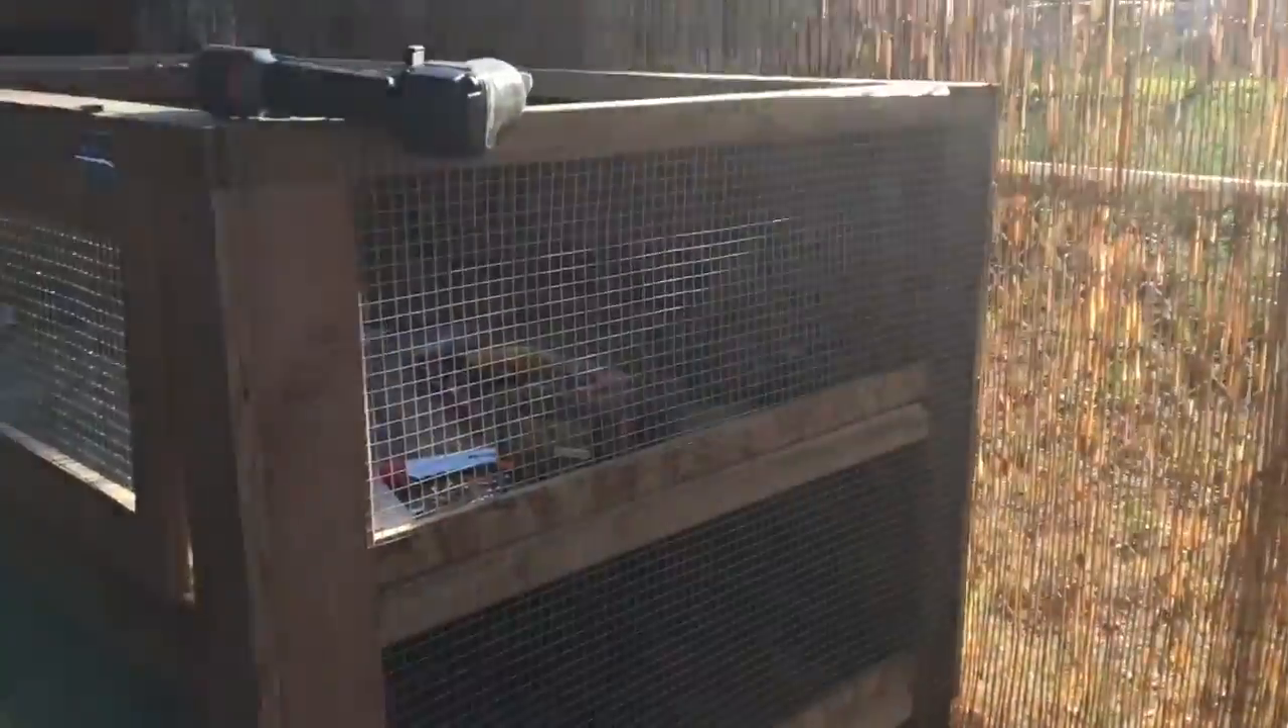We got the um hardware cloth stapled to the side of the pen.